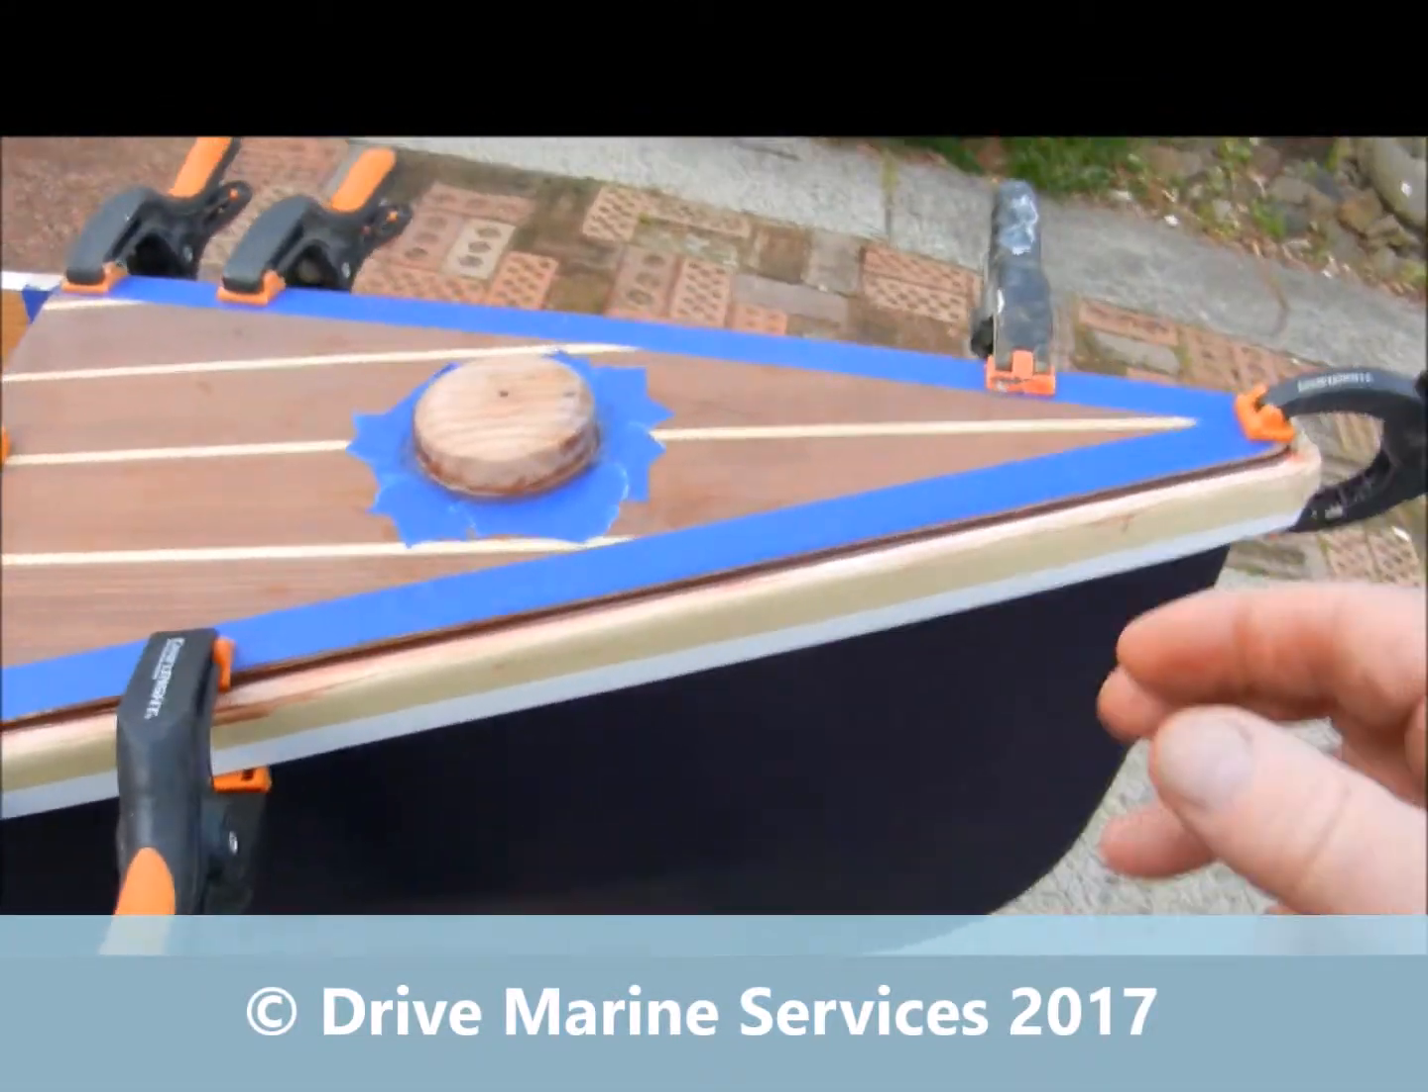We've now glued our panel onto the front of the canoe and we've got some clamps on cleaned up the joints and we've also glued the block on.